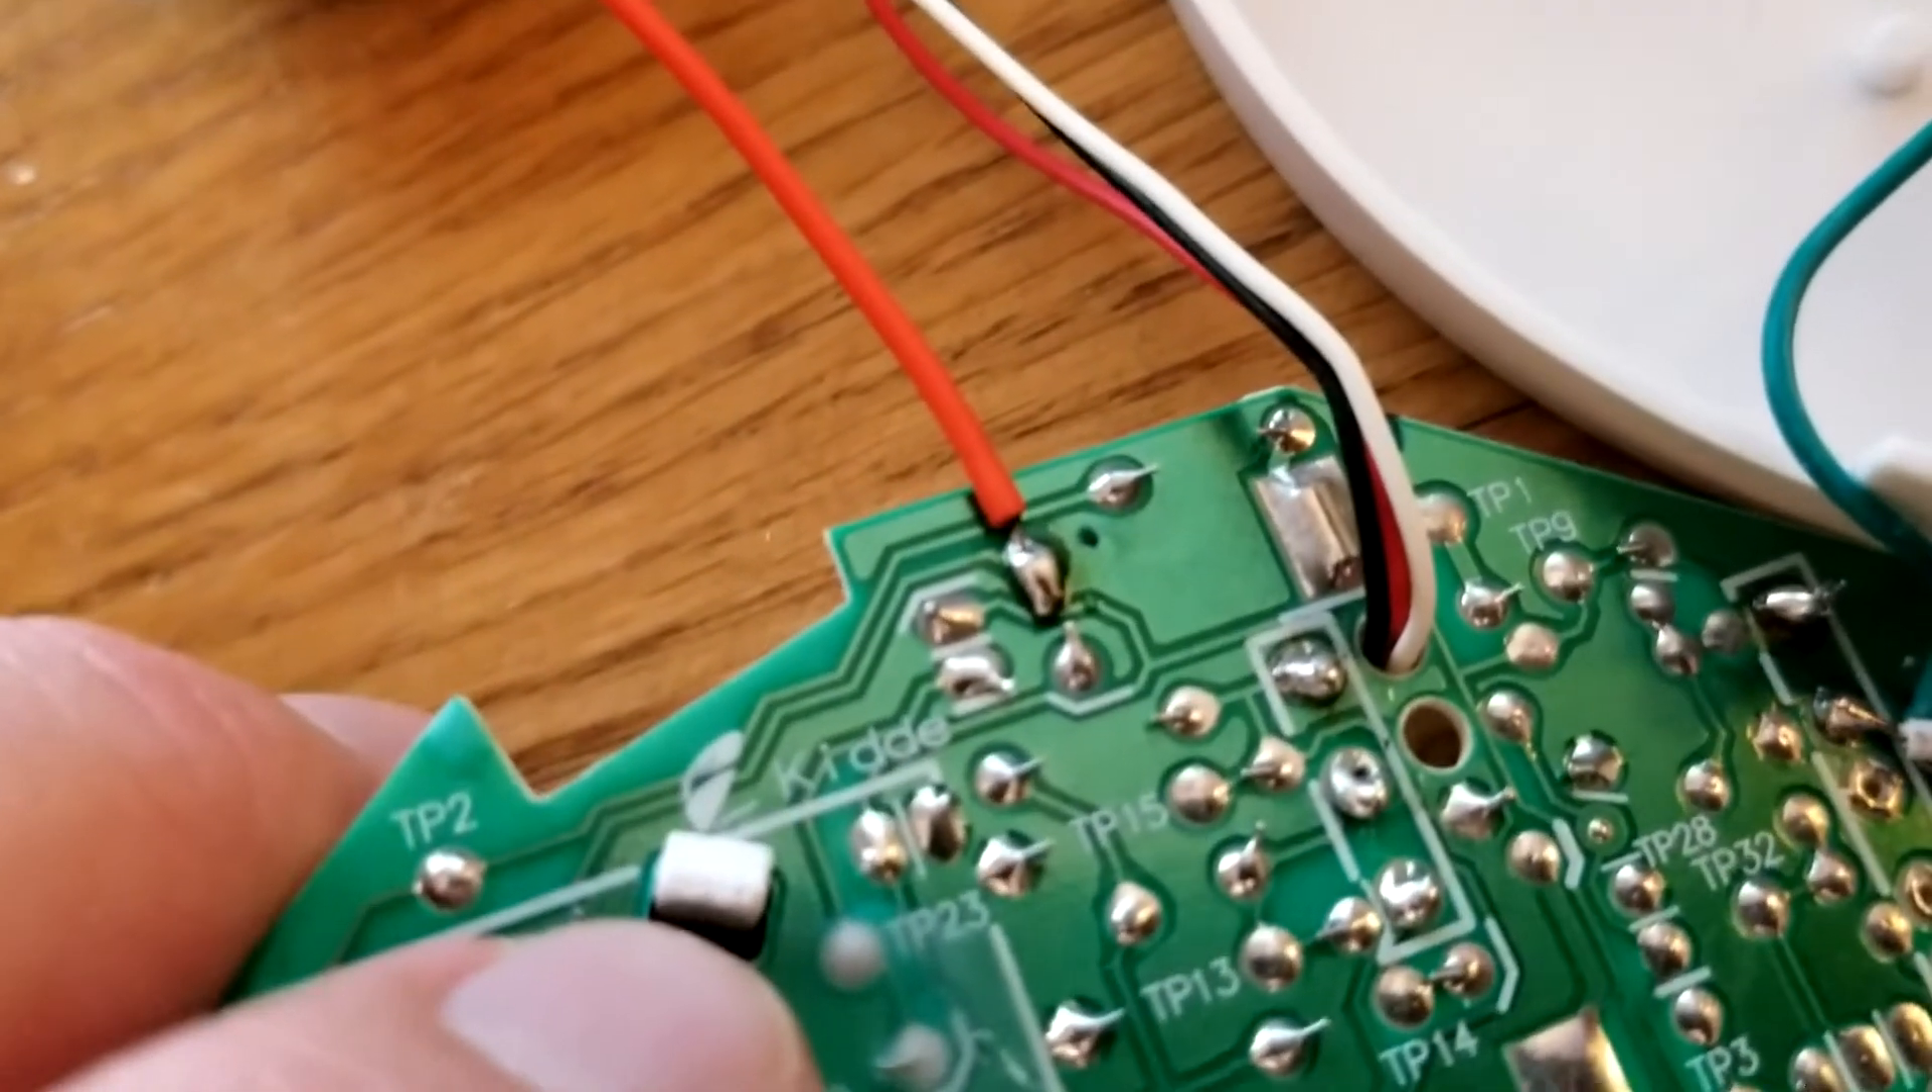So whenever the test button is pressed, it makes a connection there, and at the connection is where I soldered the red wire.